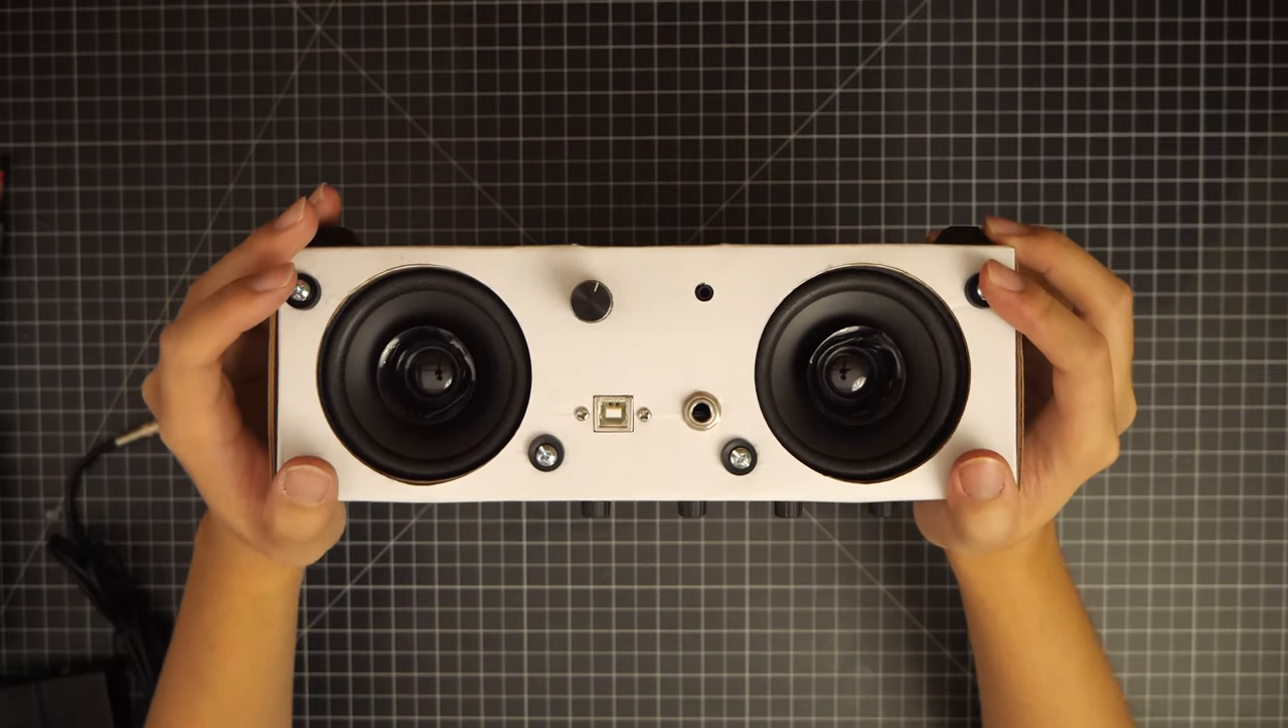And just like that, now you have a quarter inch port on your beatbox.